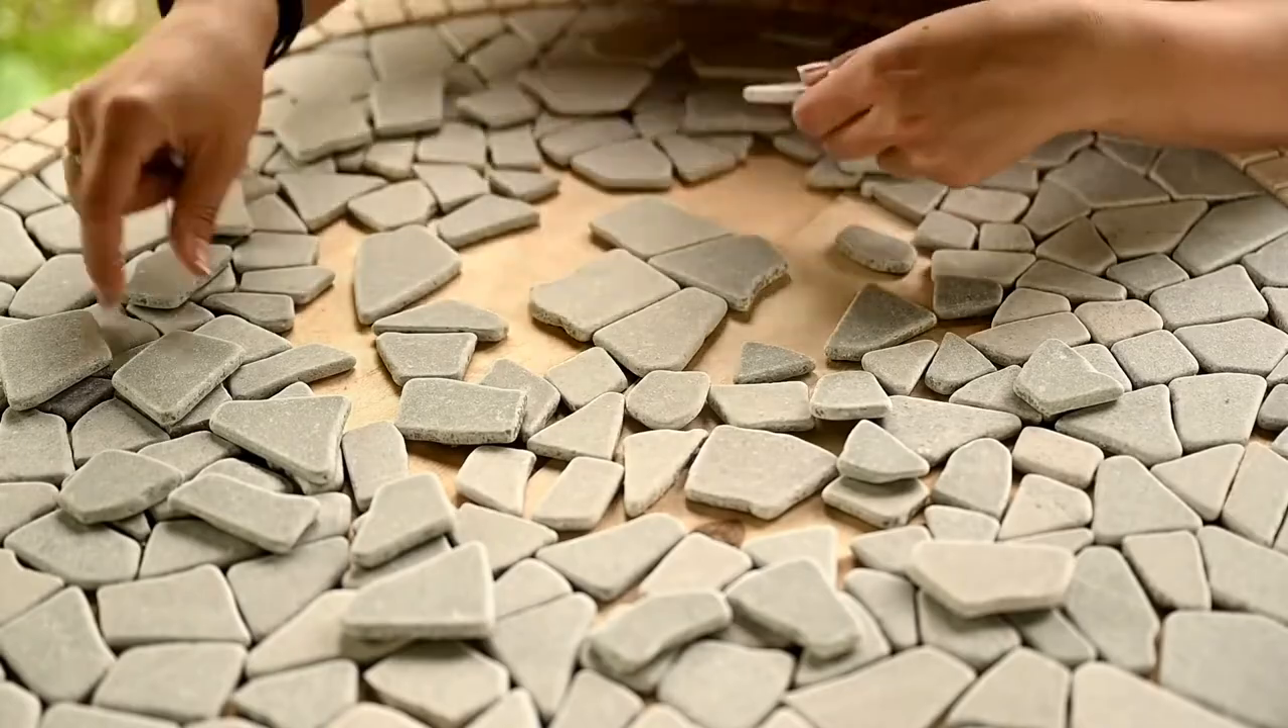I'm finishing laying out the mosaic on the top.